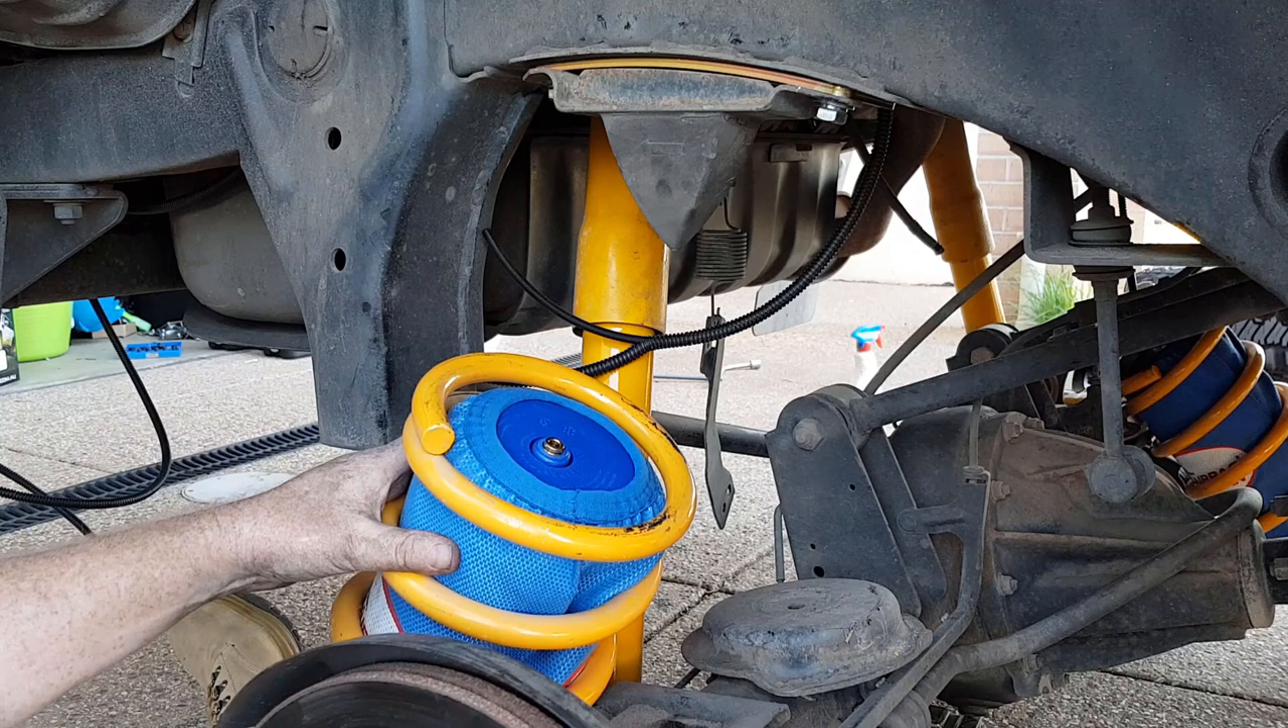You can see we've got our bag in place.